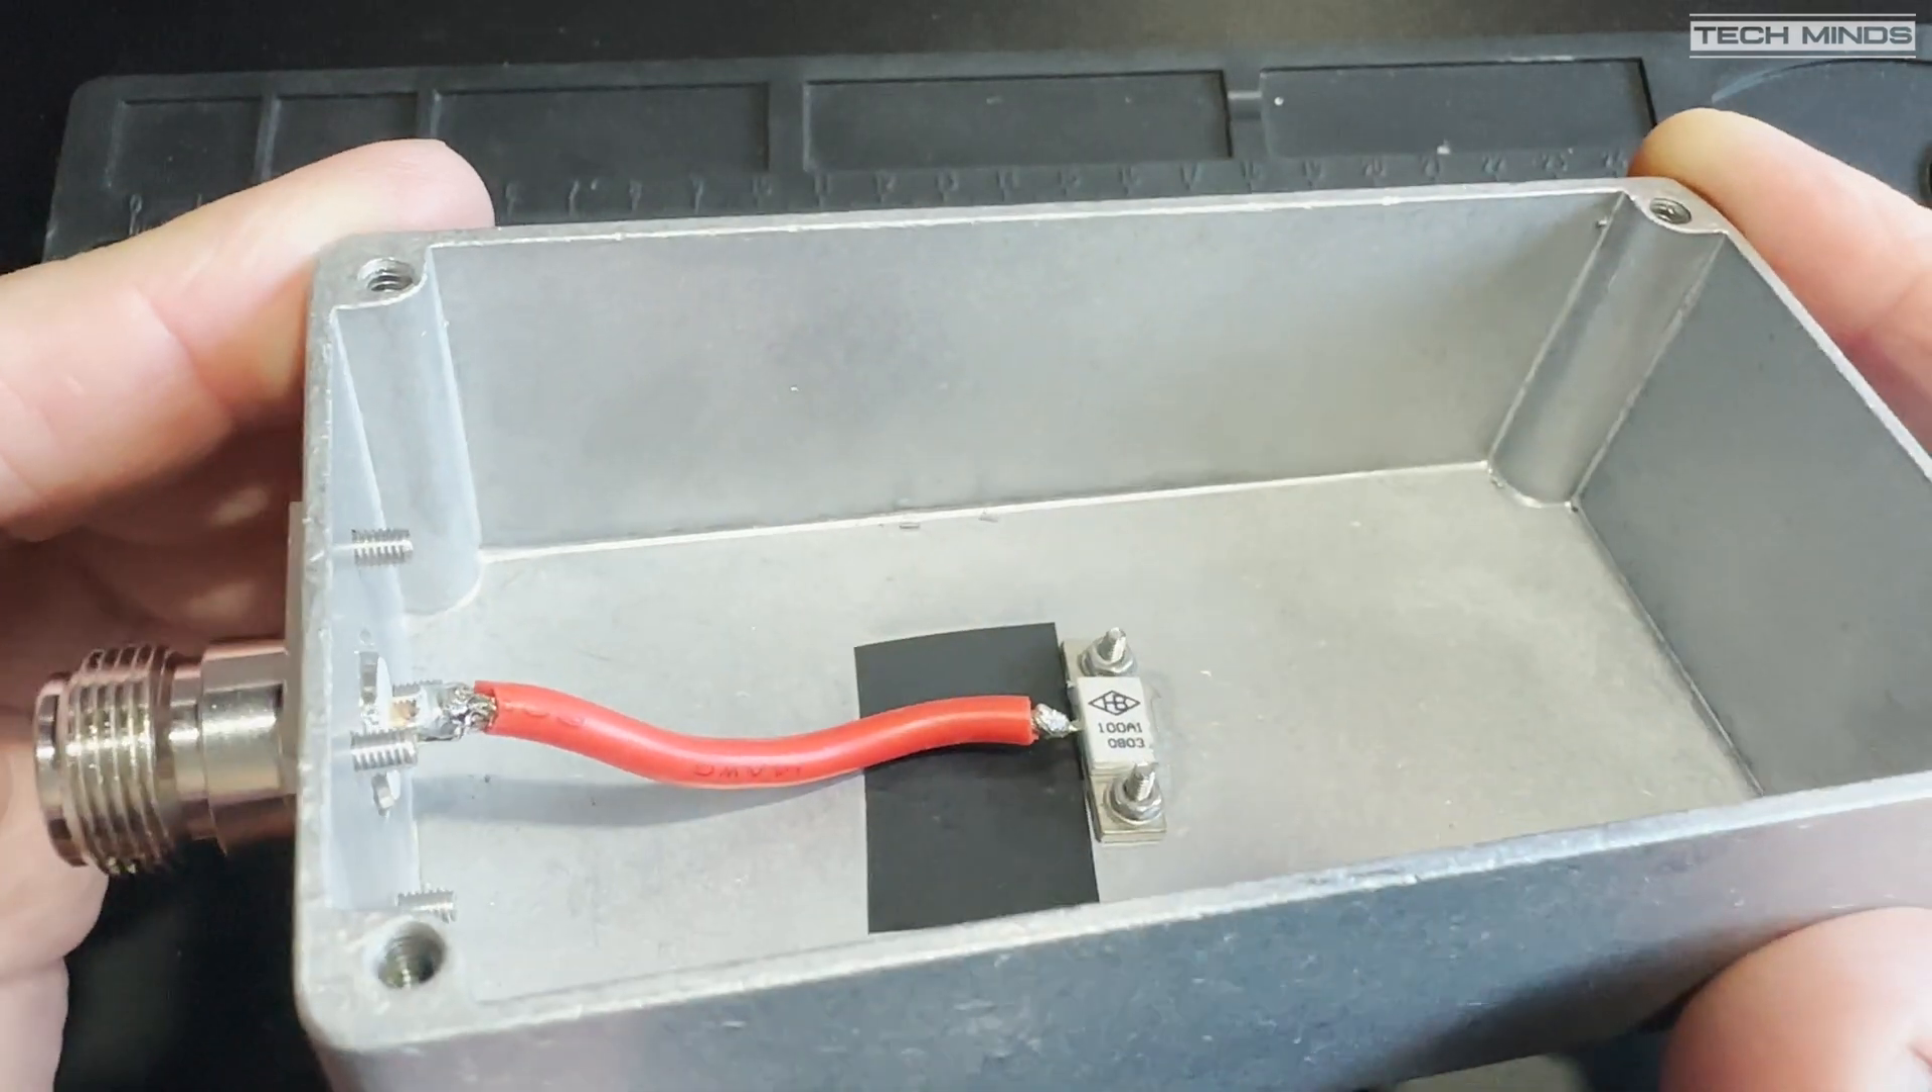Now, you may also be wondering why there's only one wire connected between the socket and the resistor.